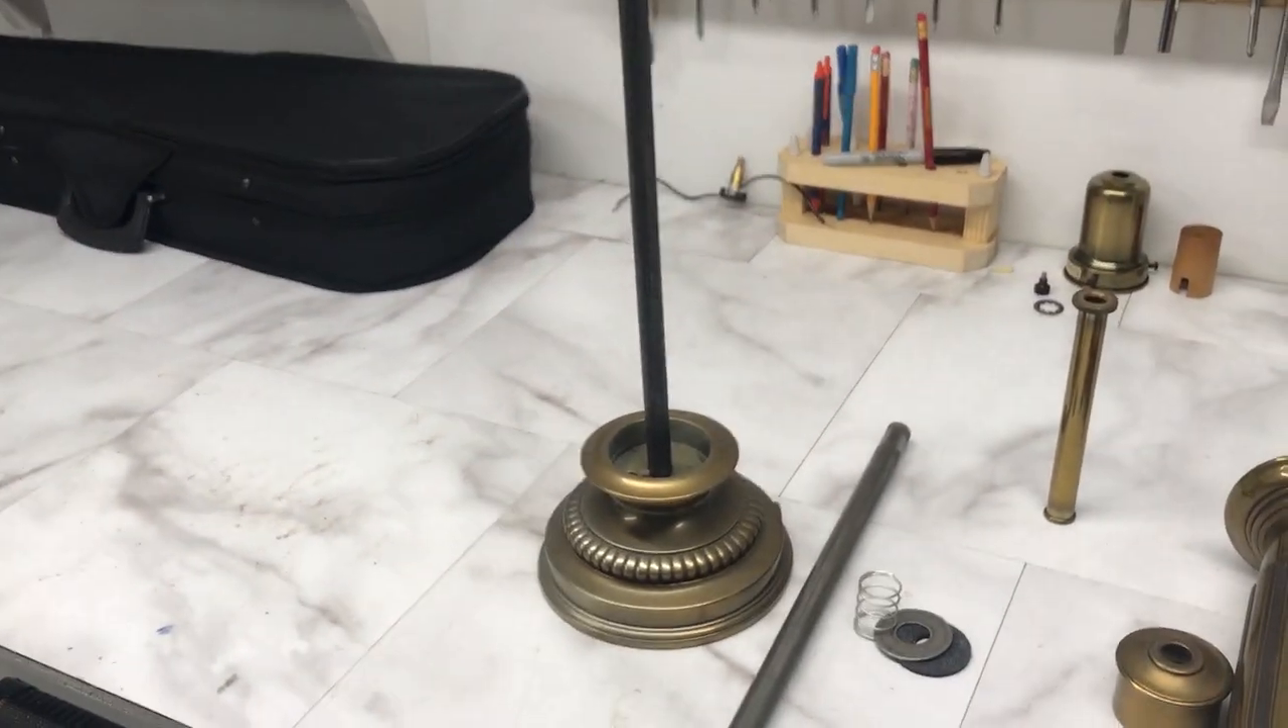Okay so the lamp has been taken apart this is the main skeleton of the lamp that I like to keep since I discovered the nice new feature of the fancy little switch.